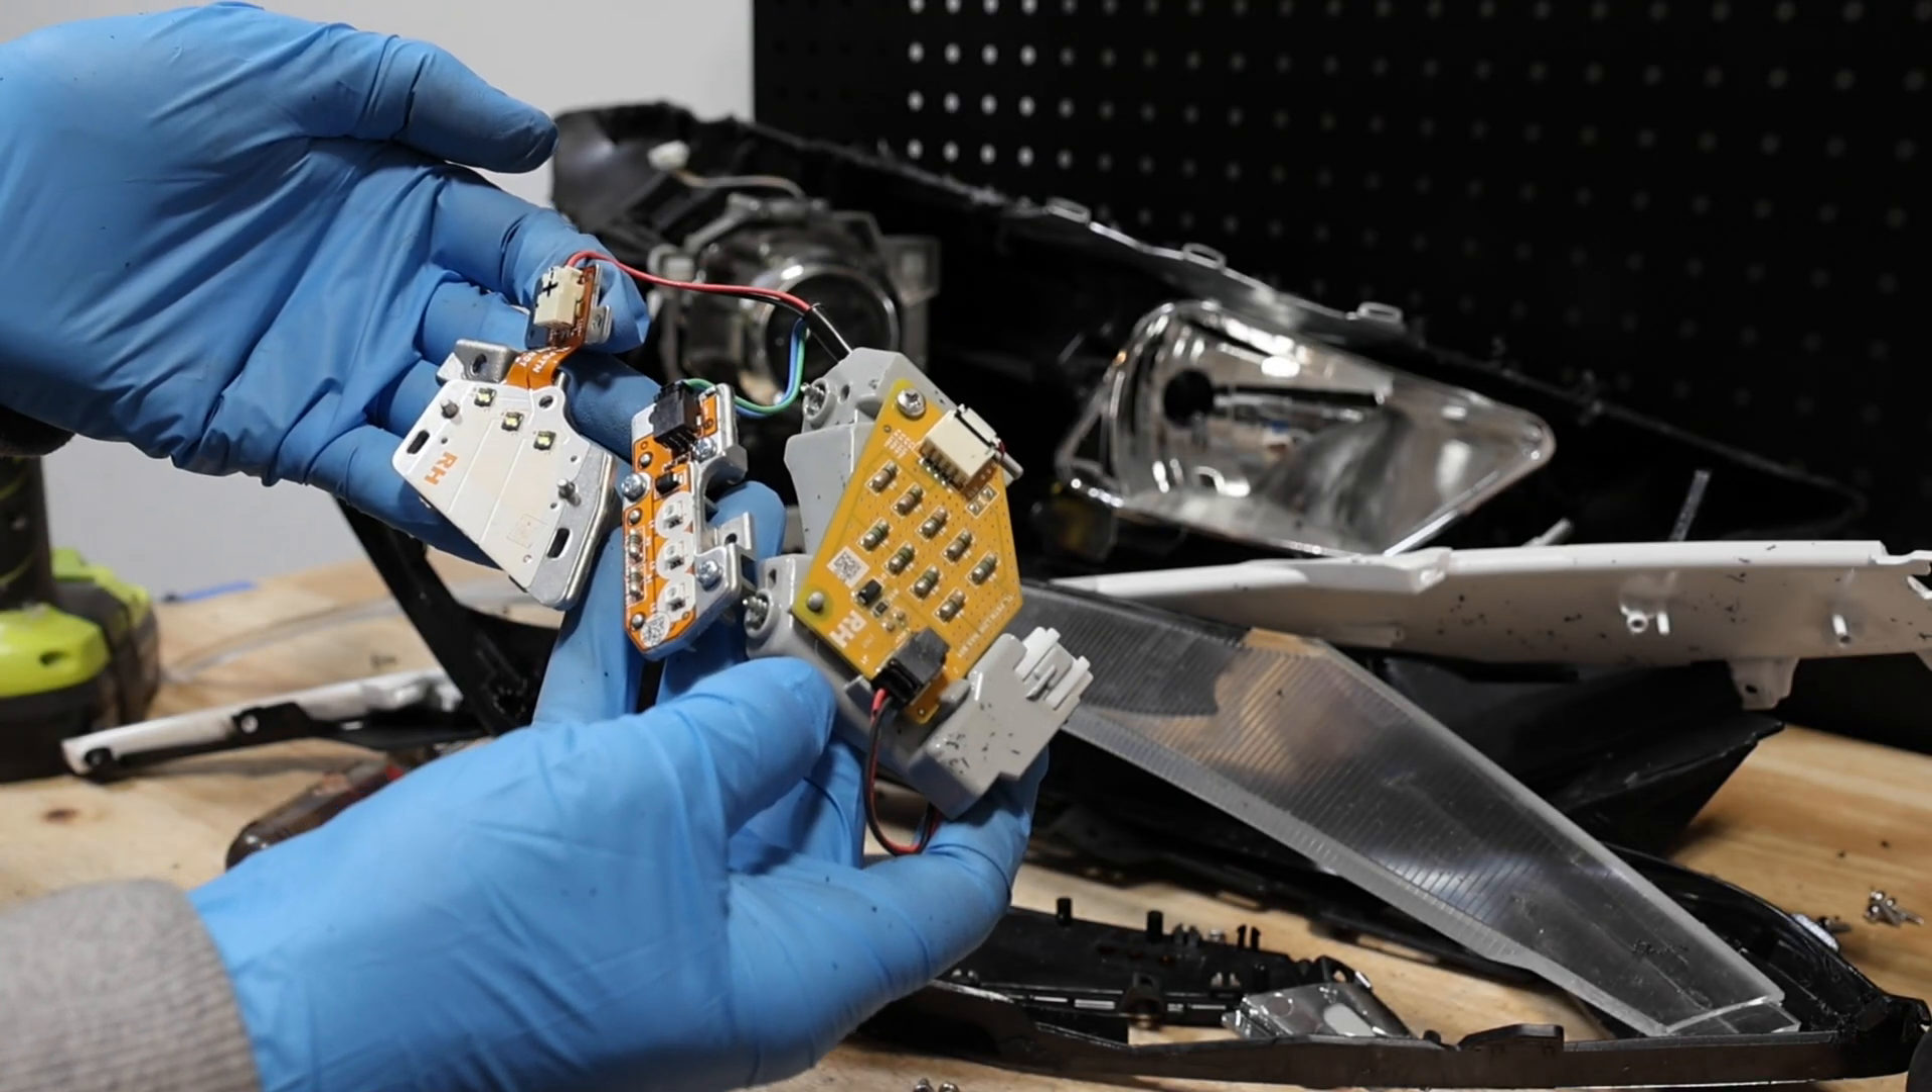The front LEDs are now free.